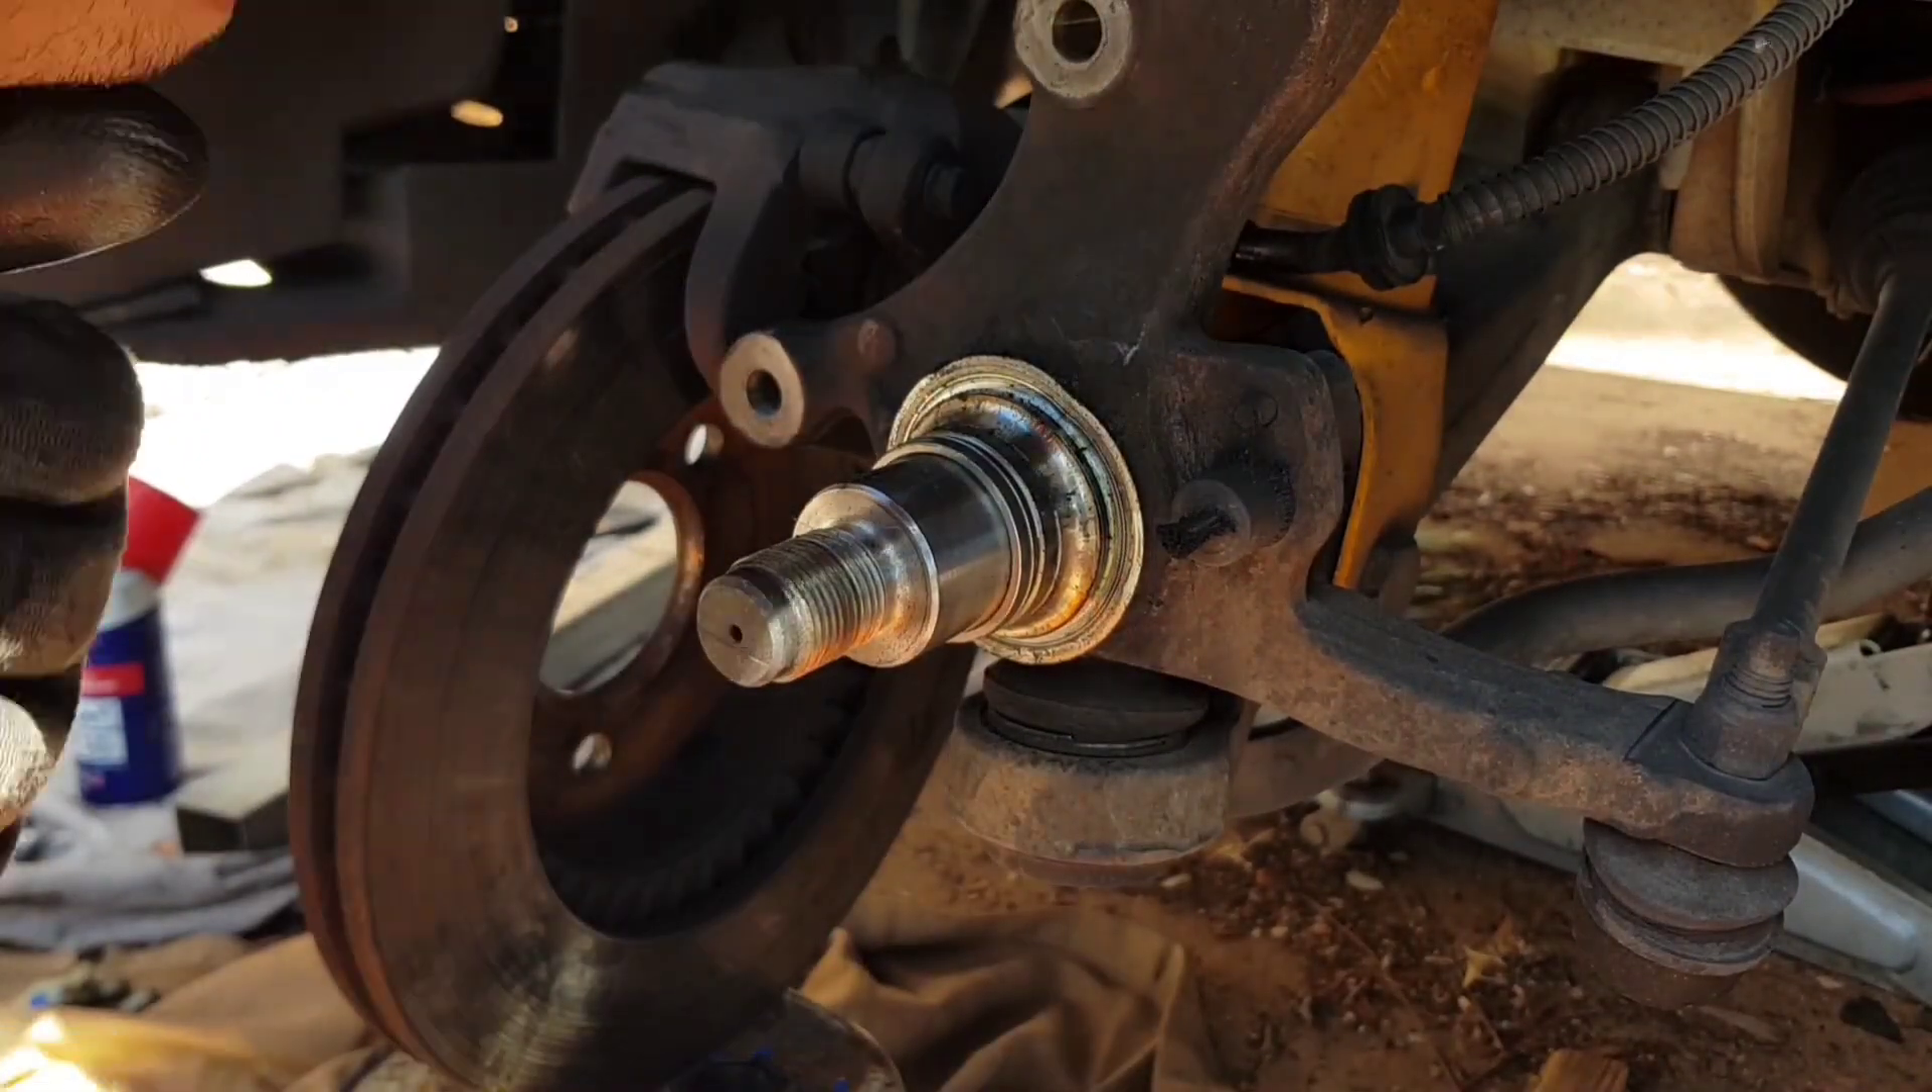And we can see that back, or I should say the rear bearing is still on the actual shaft of the car here.